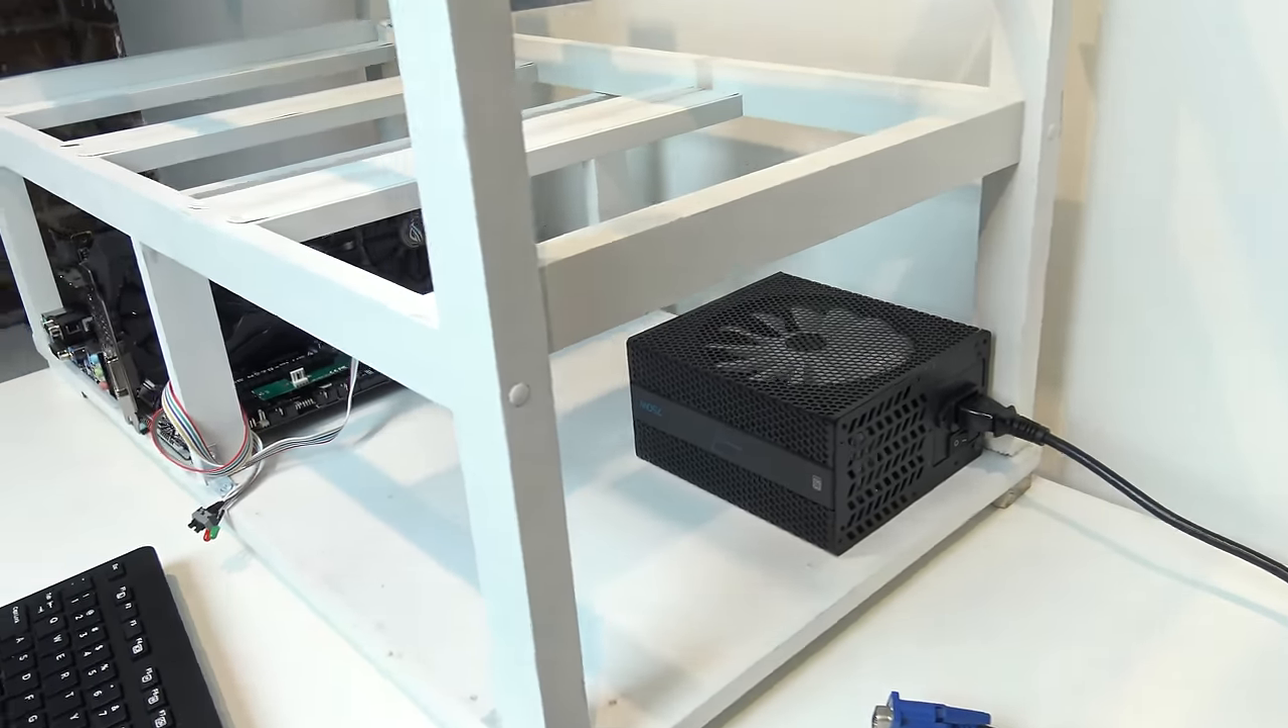And I've also added in the power supply down below there.